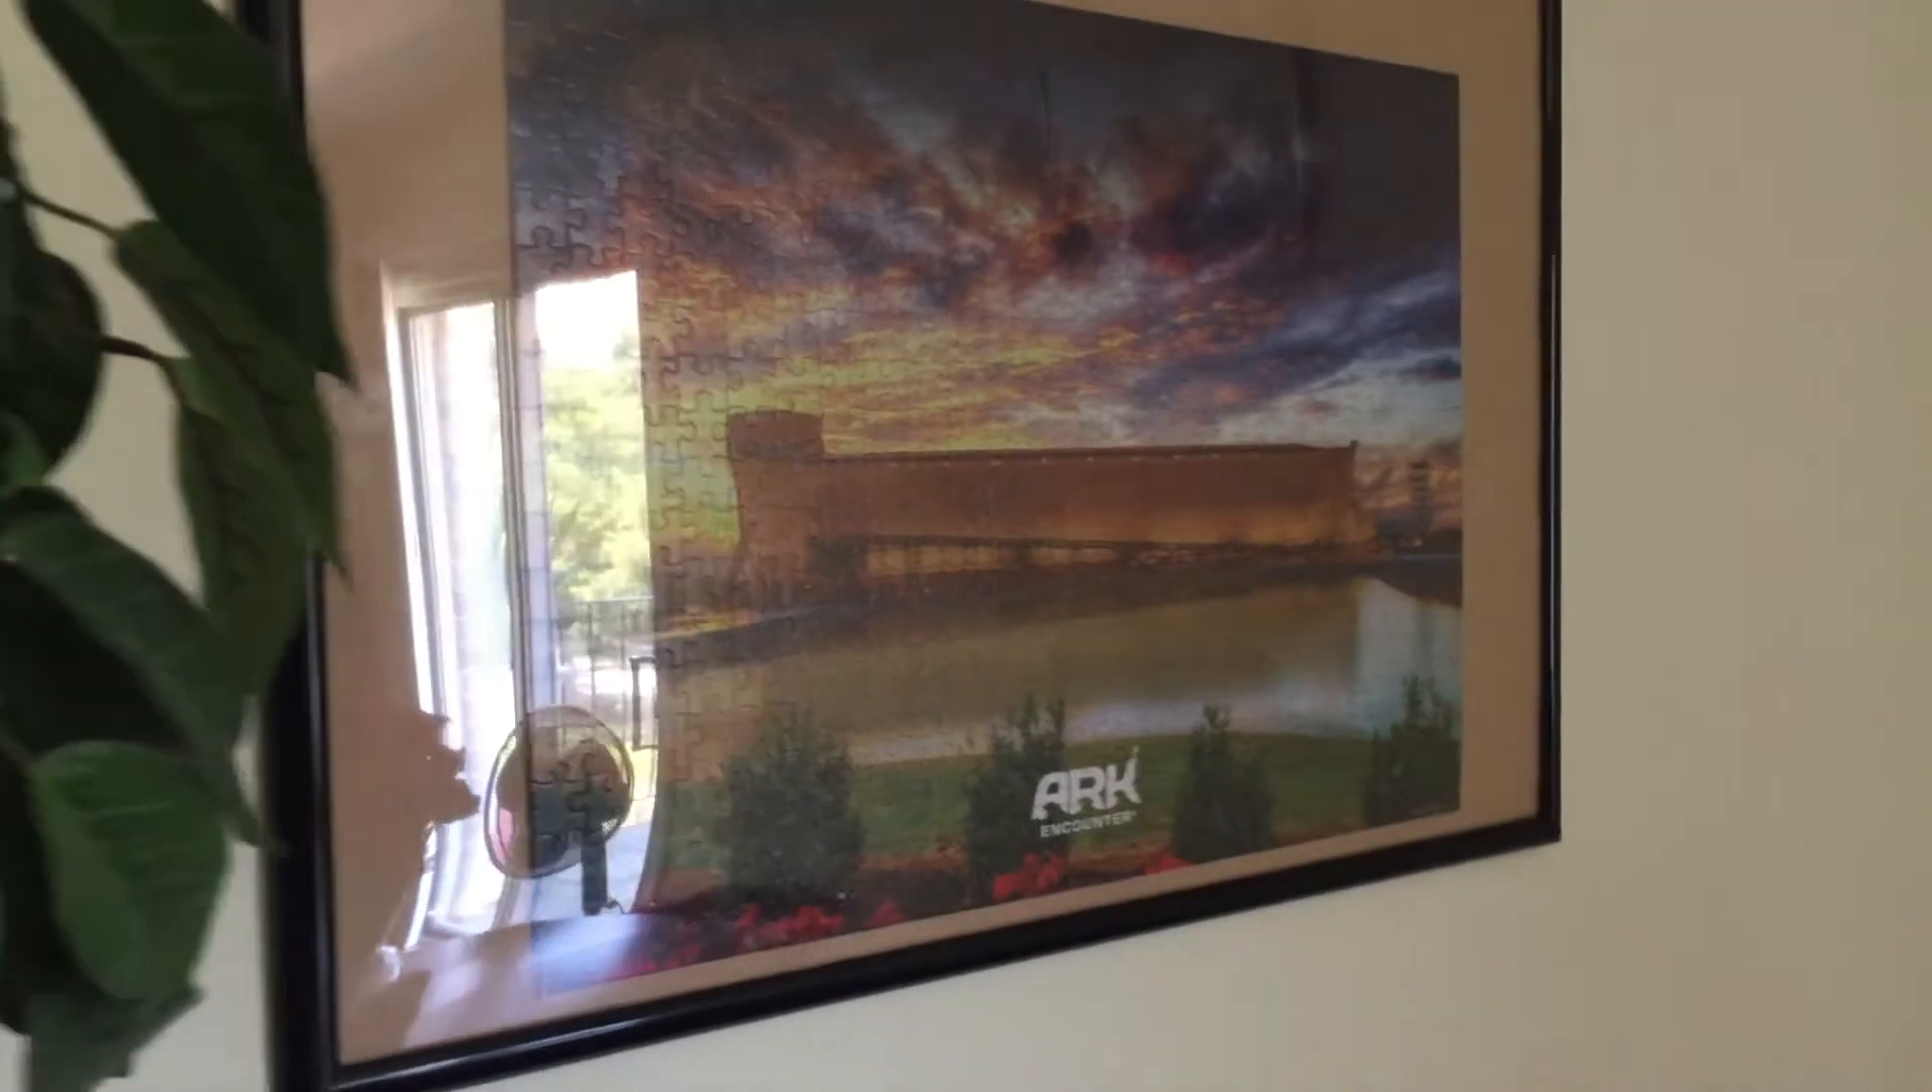As you can see, the puzzle is too small for the frame, but I don't have an appropriate size frame.